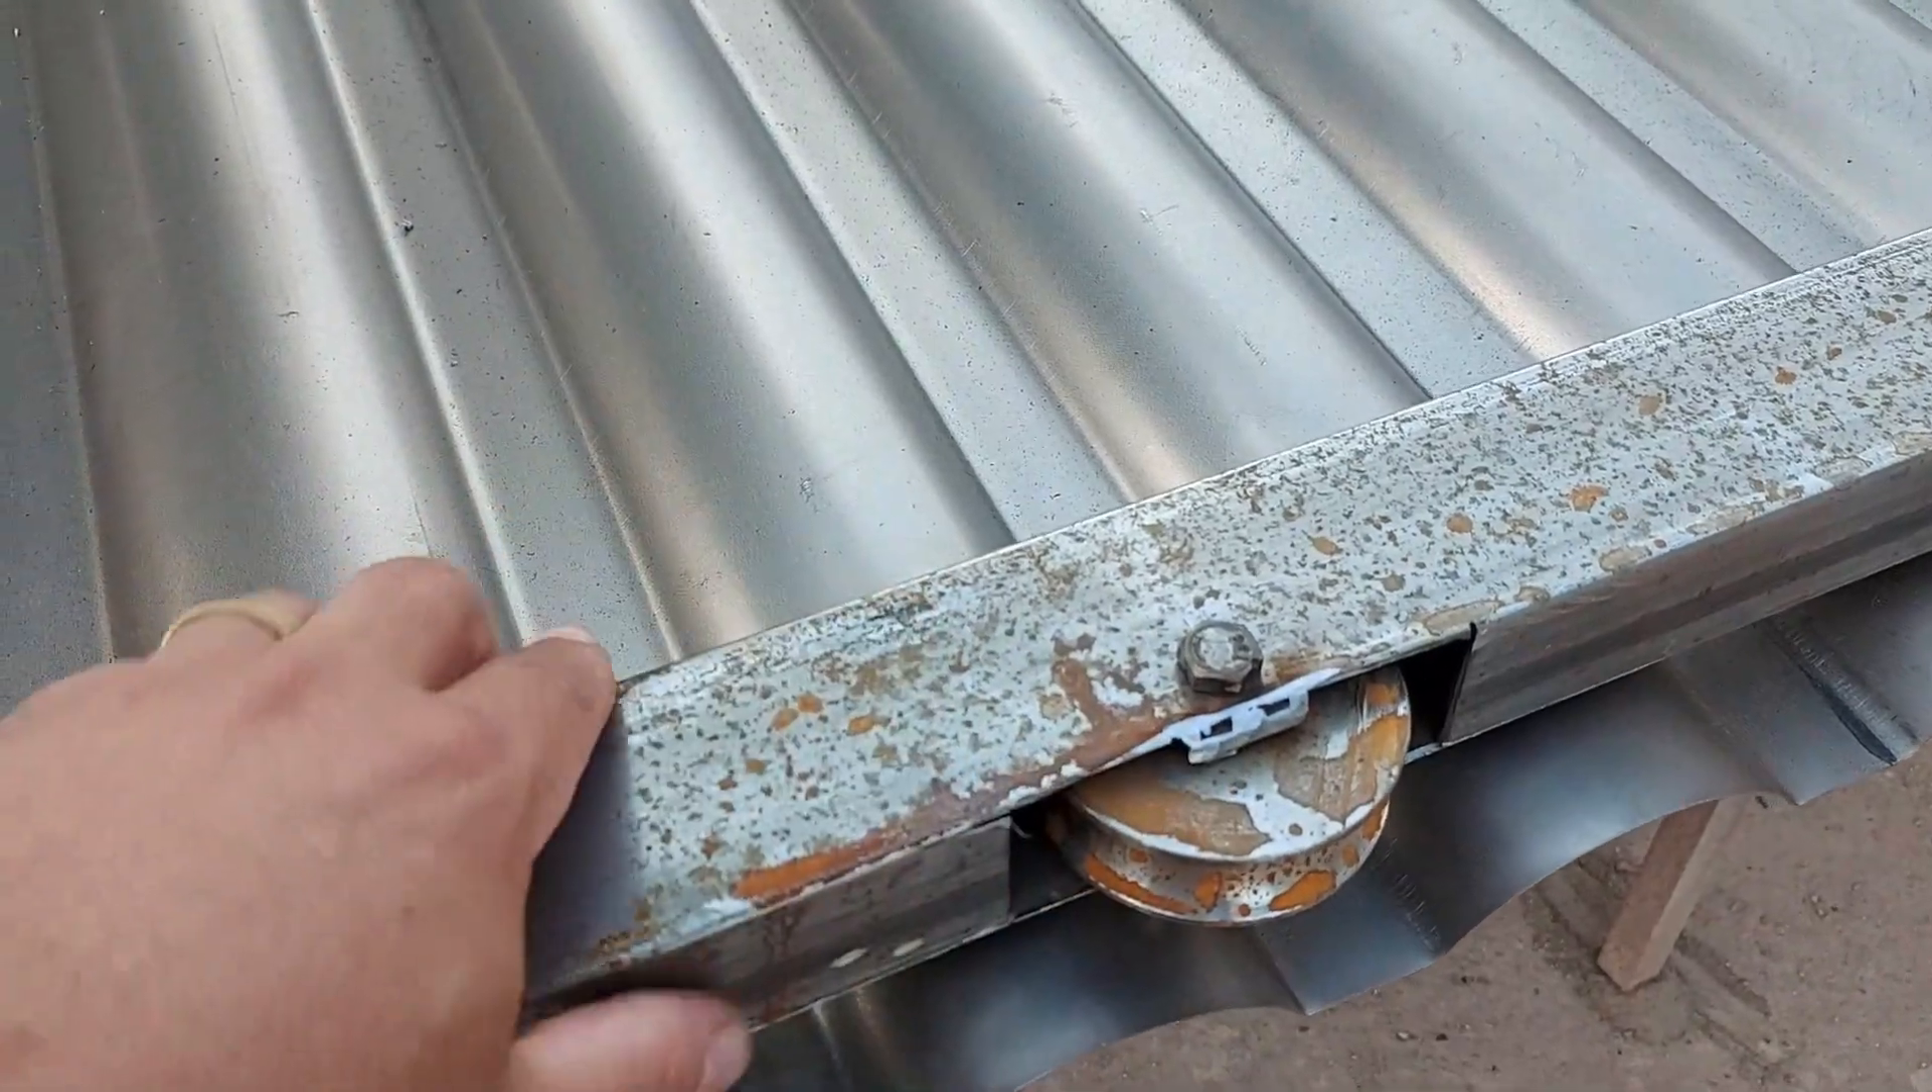Aqui eu já instalei a roldana, tá?